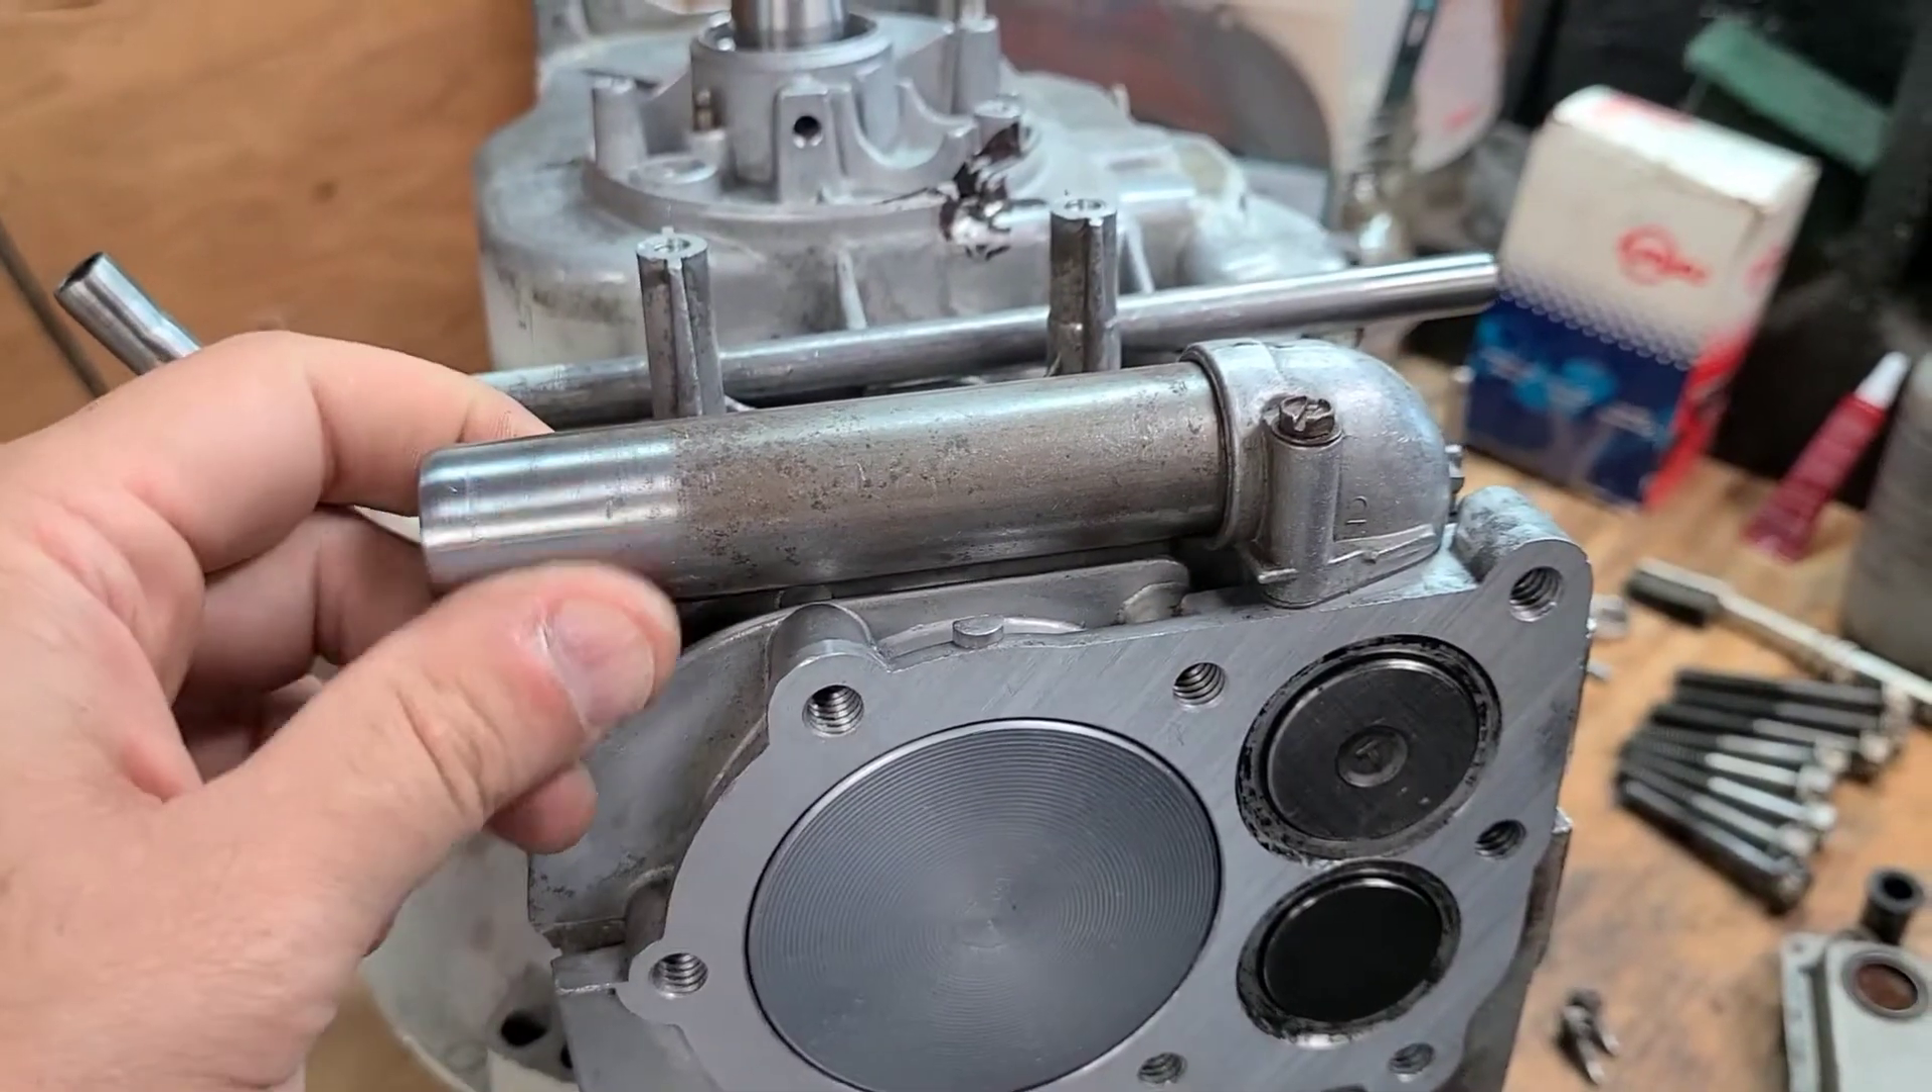With the carburetor pretty much all set to go i went ahead and installed the intake tube.